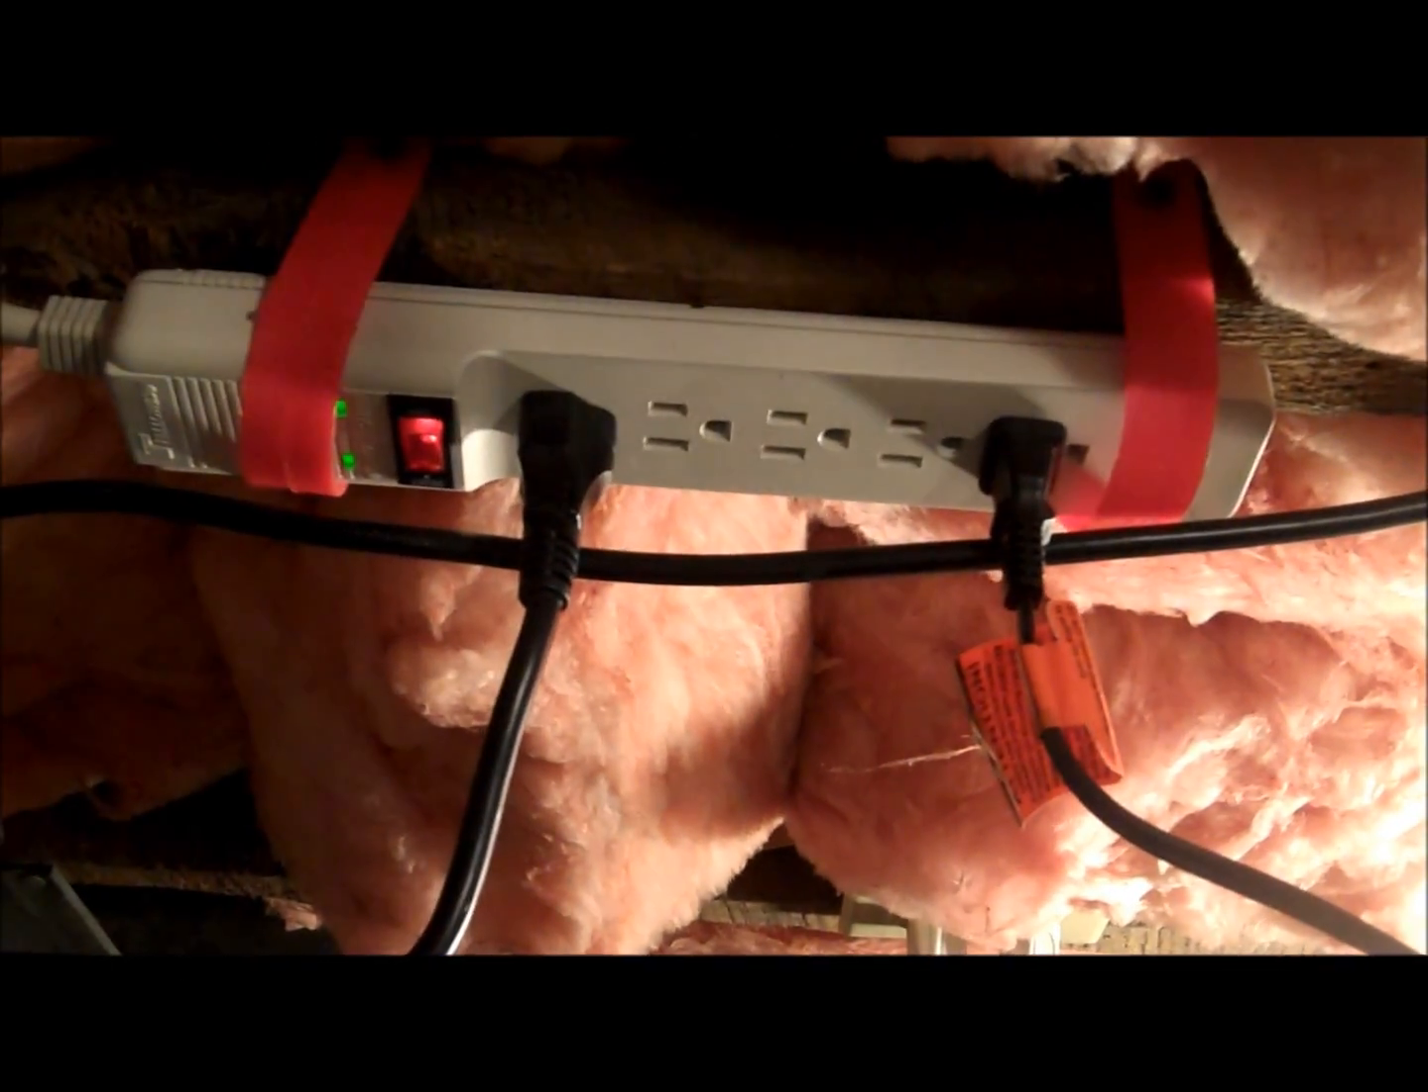There's the electrical box mounted up against the ceiling.